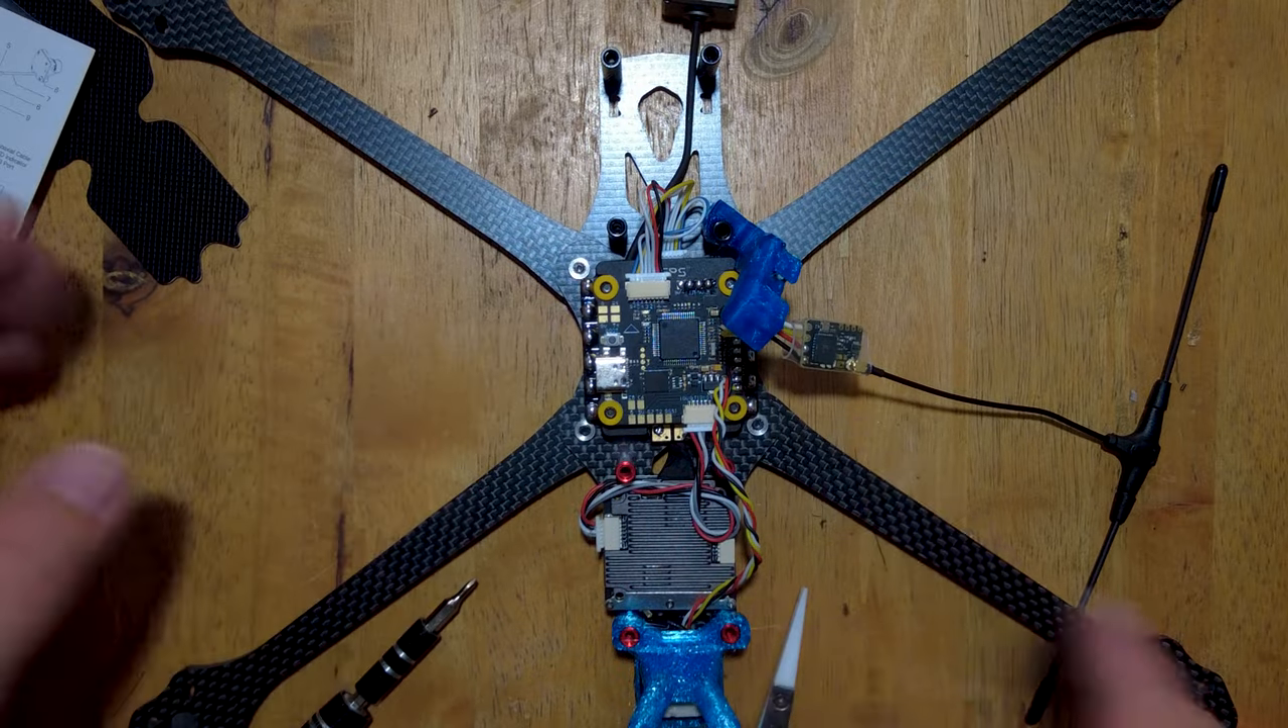We're just trying to fit everything first. We're not going to keep this all permanent because we still need to soldering our pigtail later as well as our motors. But I think right now we have most of our parts laid out in our frame.